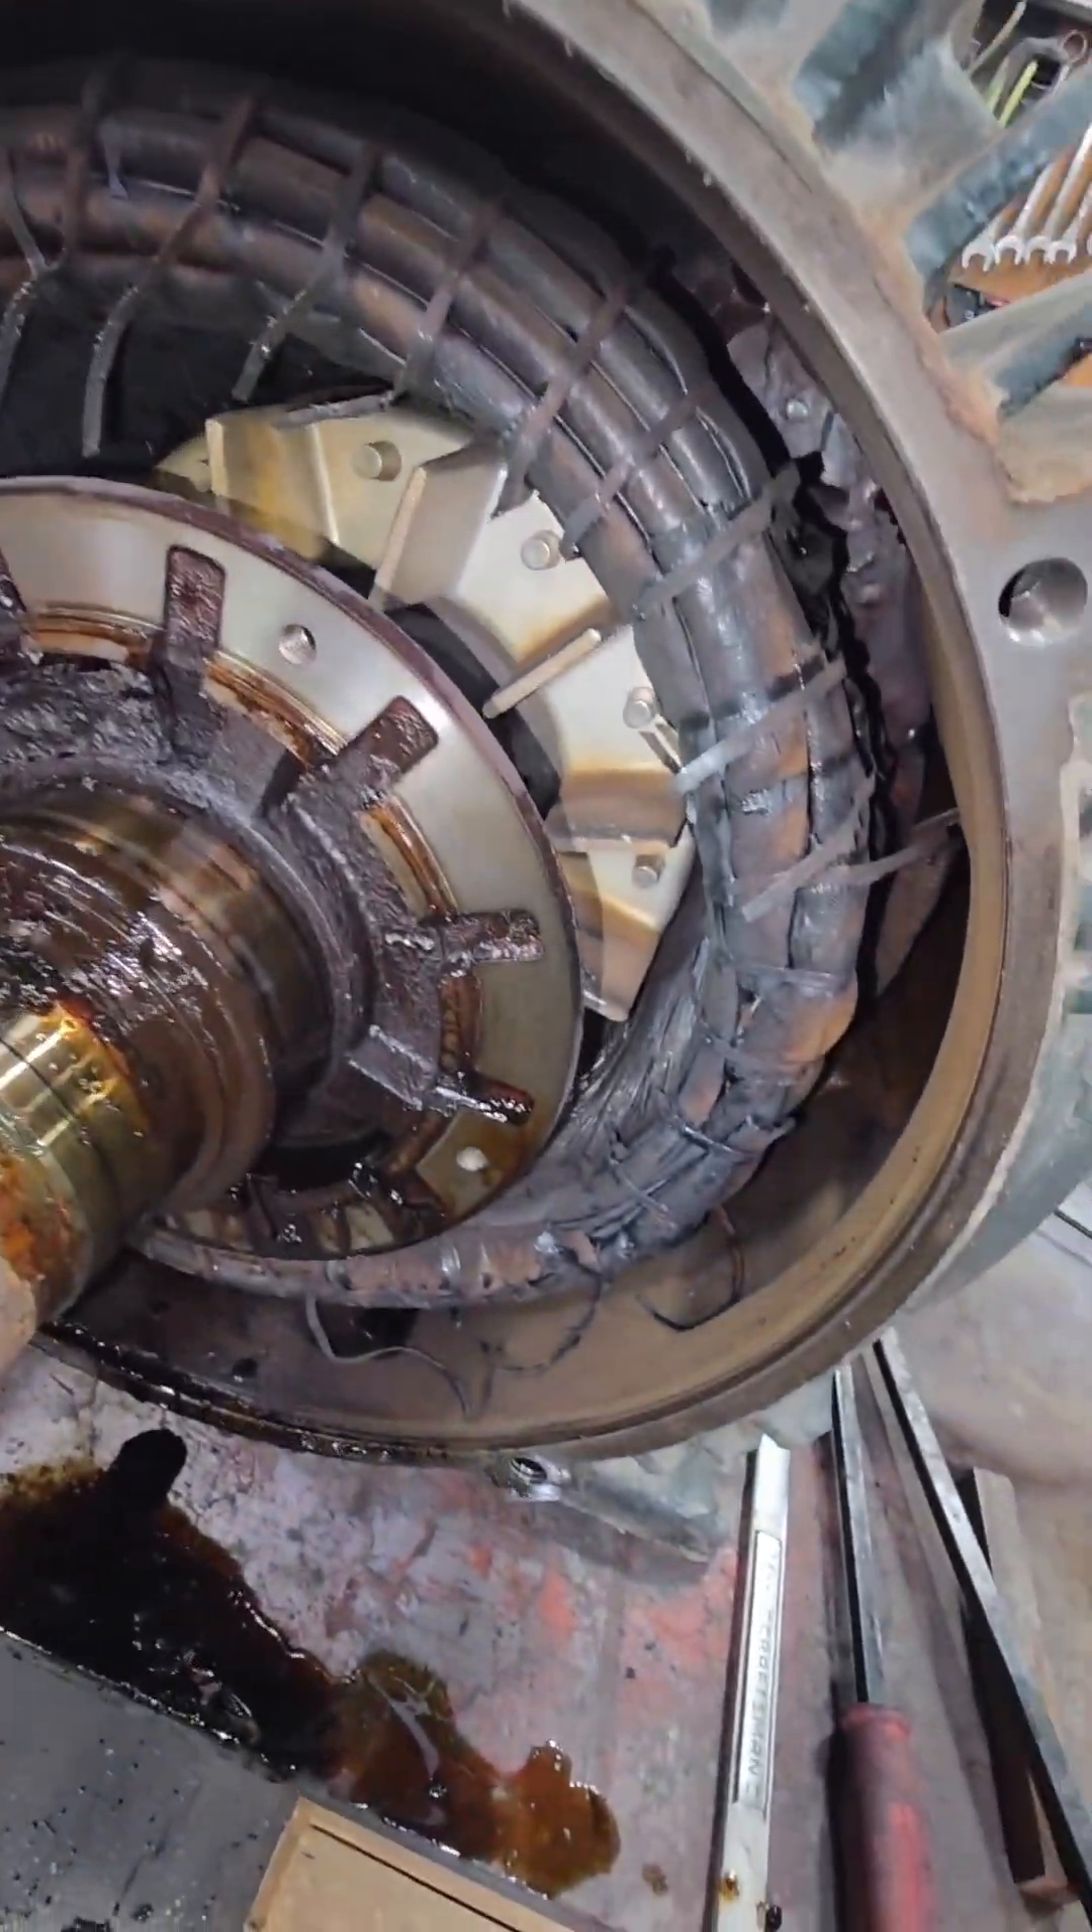And now that we got that endbell off, we can take a peek inside and look at the winding and see the condition.